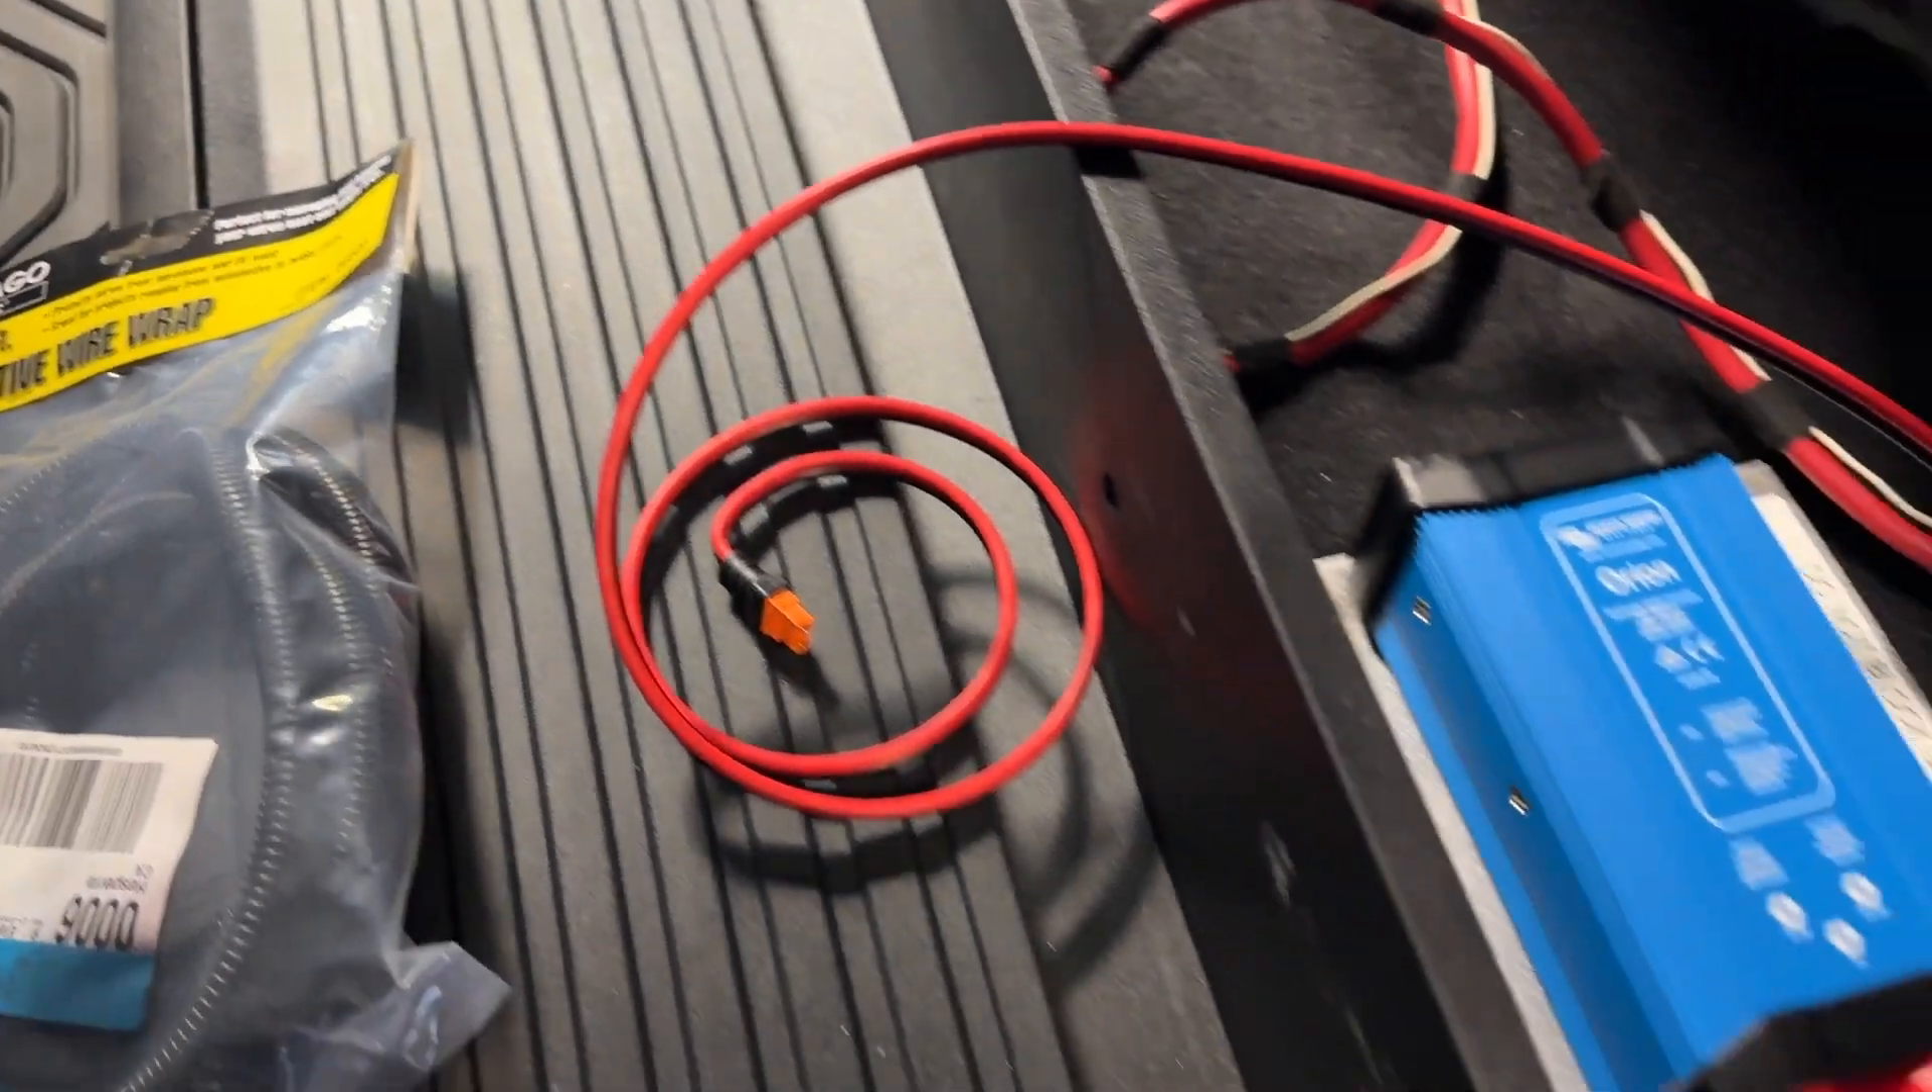Anyhow, the only other thing I need to do is put some wrap on that wire to kind of clean it up a little bit, but other than that, it's done.